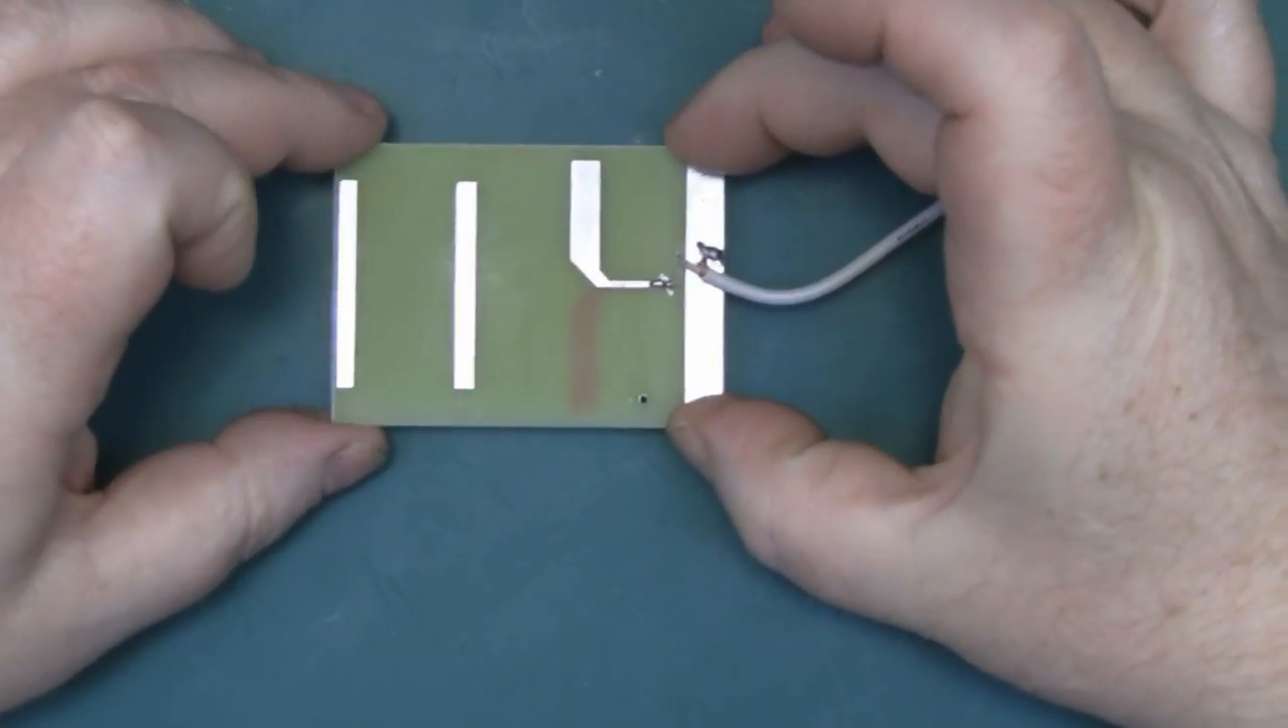So I managed to get the PCB out of the case itself the case seems to be glued down as well as clips so I managed to prise this end open and pull the PCB out.